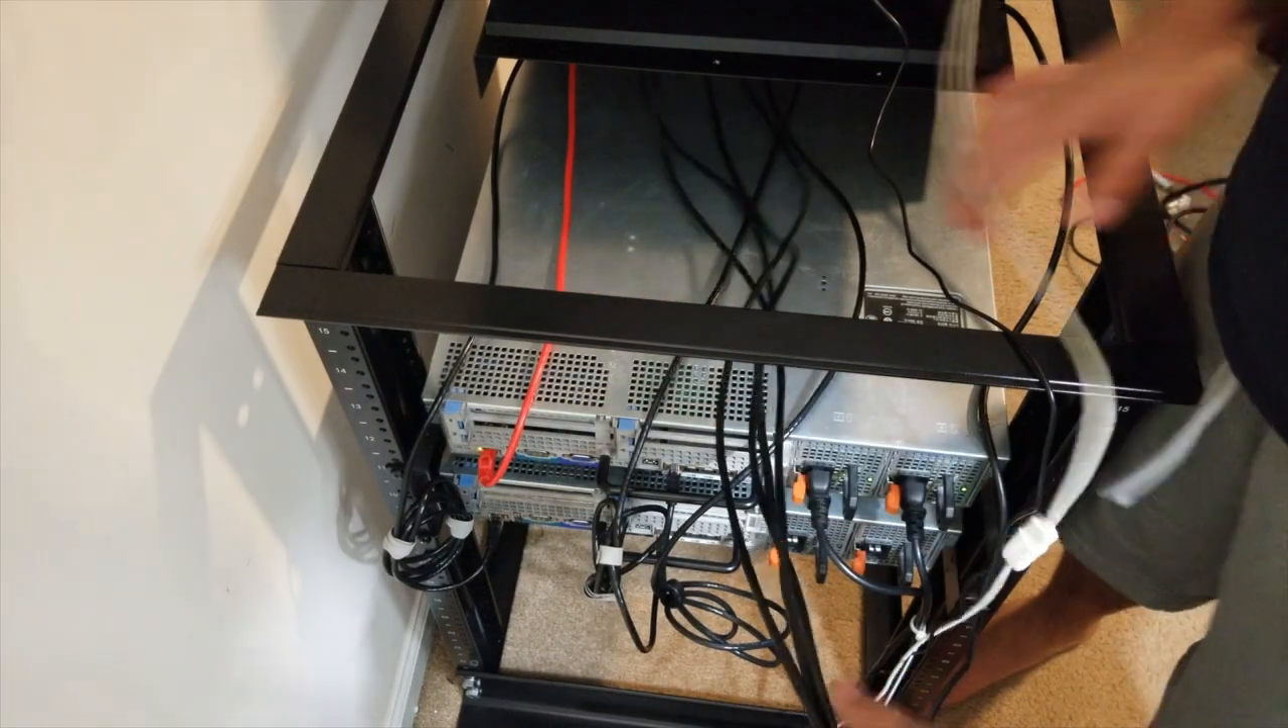There's a lot of cables everywhere there's no cable management just yet.